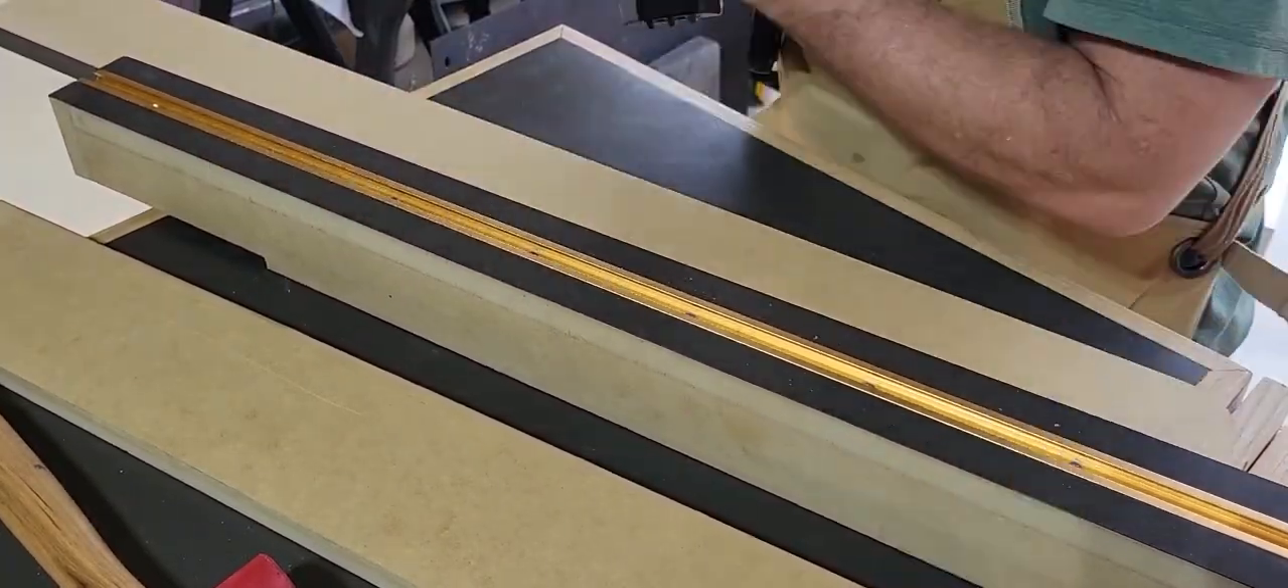All right, so I glued that T -track in on the top, put the screws in, um, and that worked great.